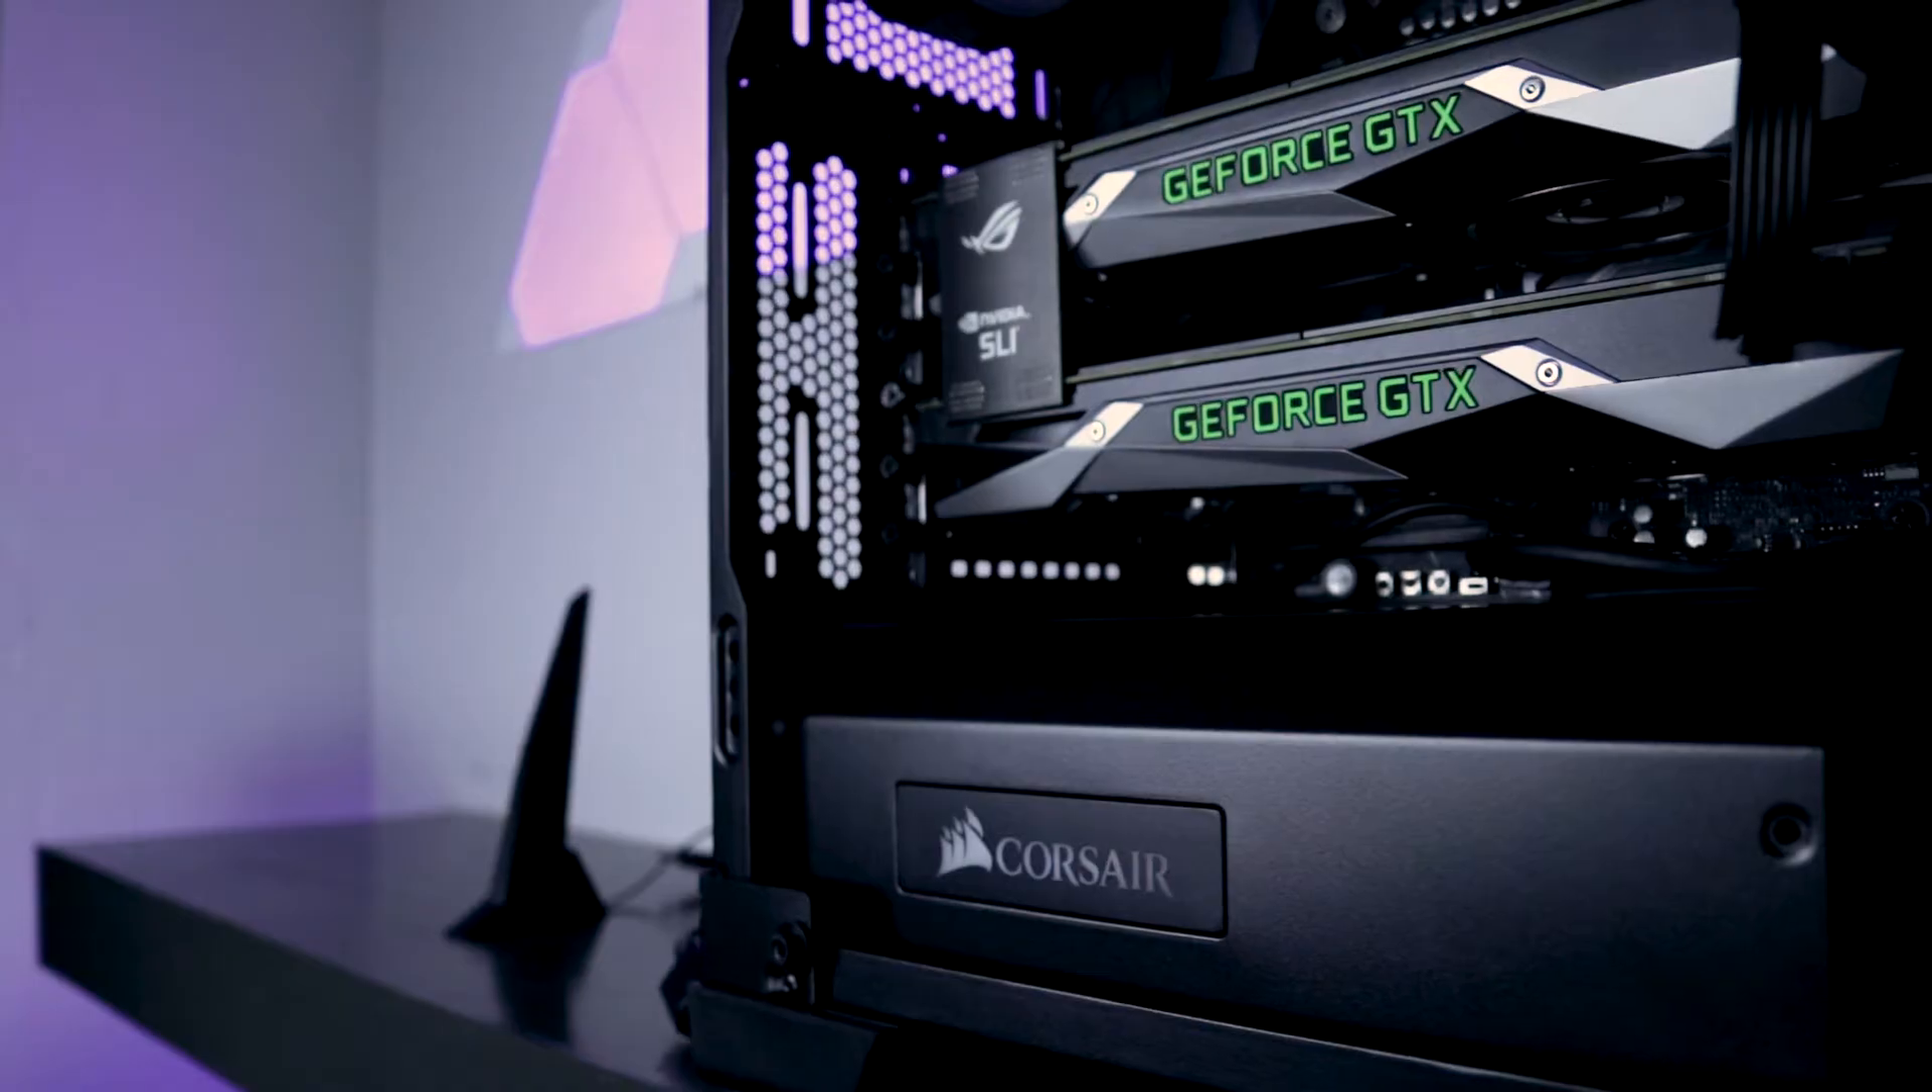Simply place the SLI bridge onto both graphics cards Give it a little push And now it is secured and ready to go.